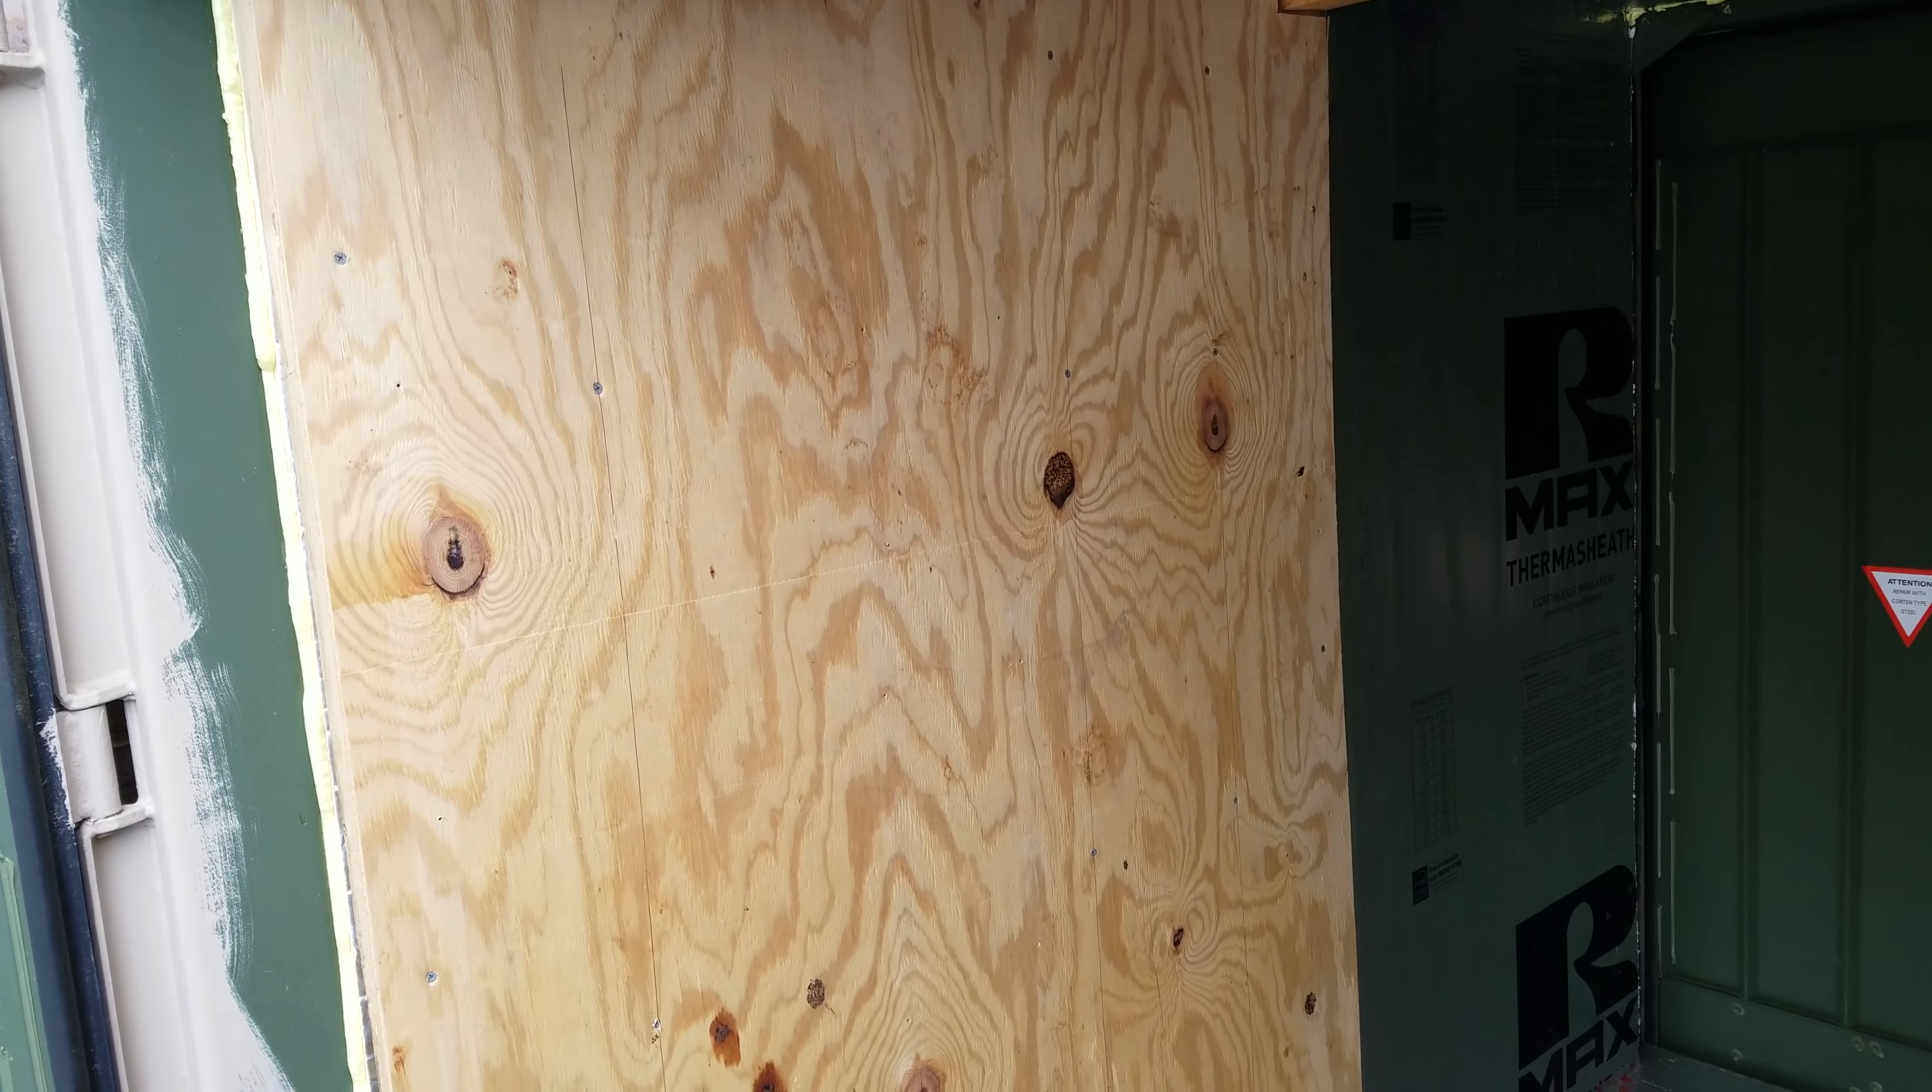Alright so you can see over here on the left side I got one of the walls put in already.